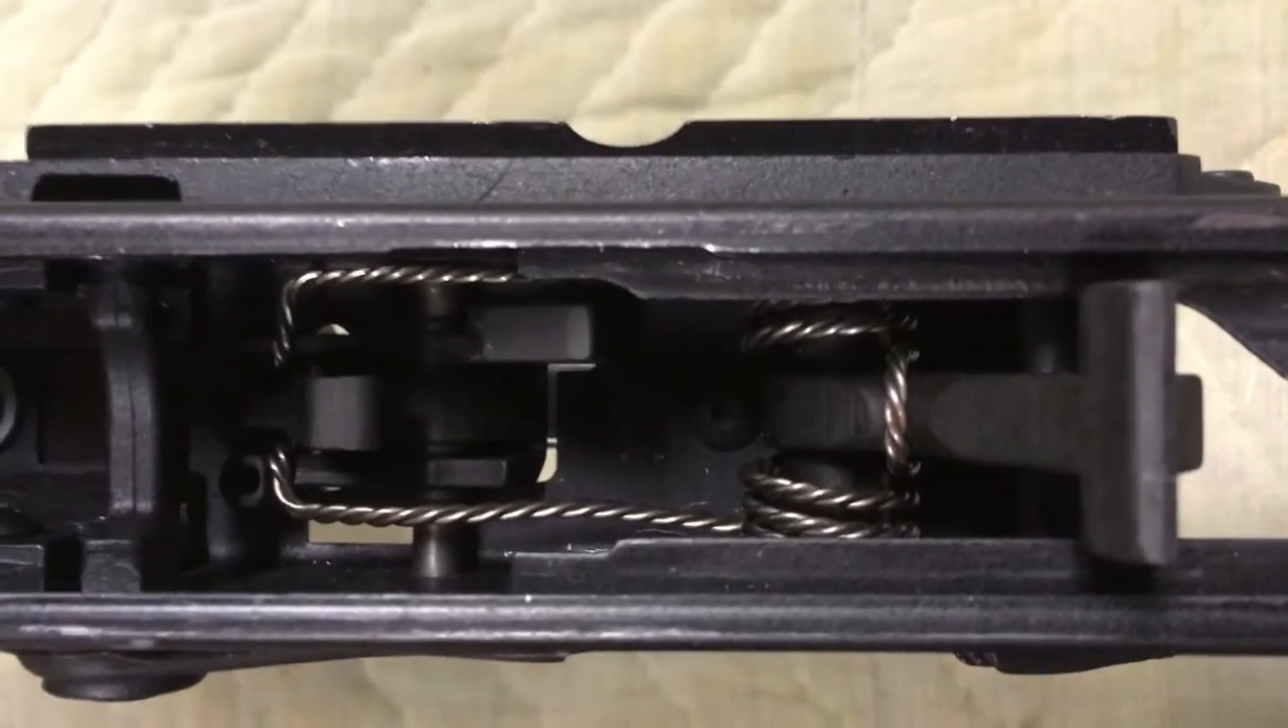Okay, this is the ALG trigger group right here. All installed.